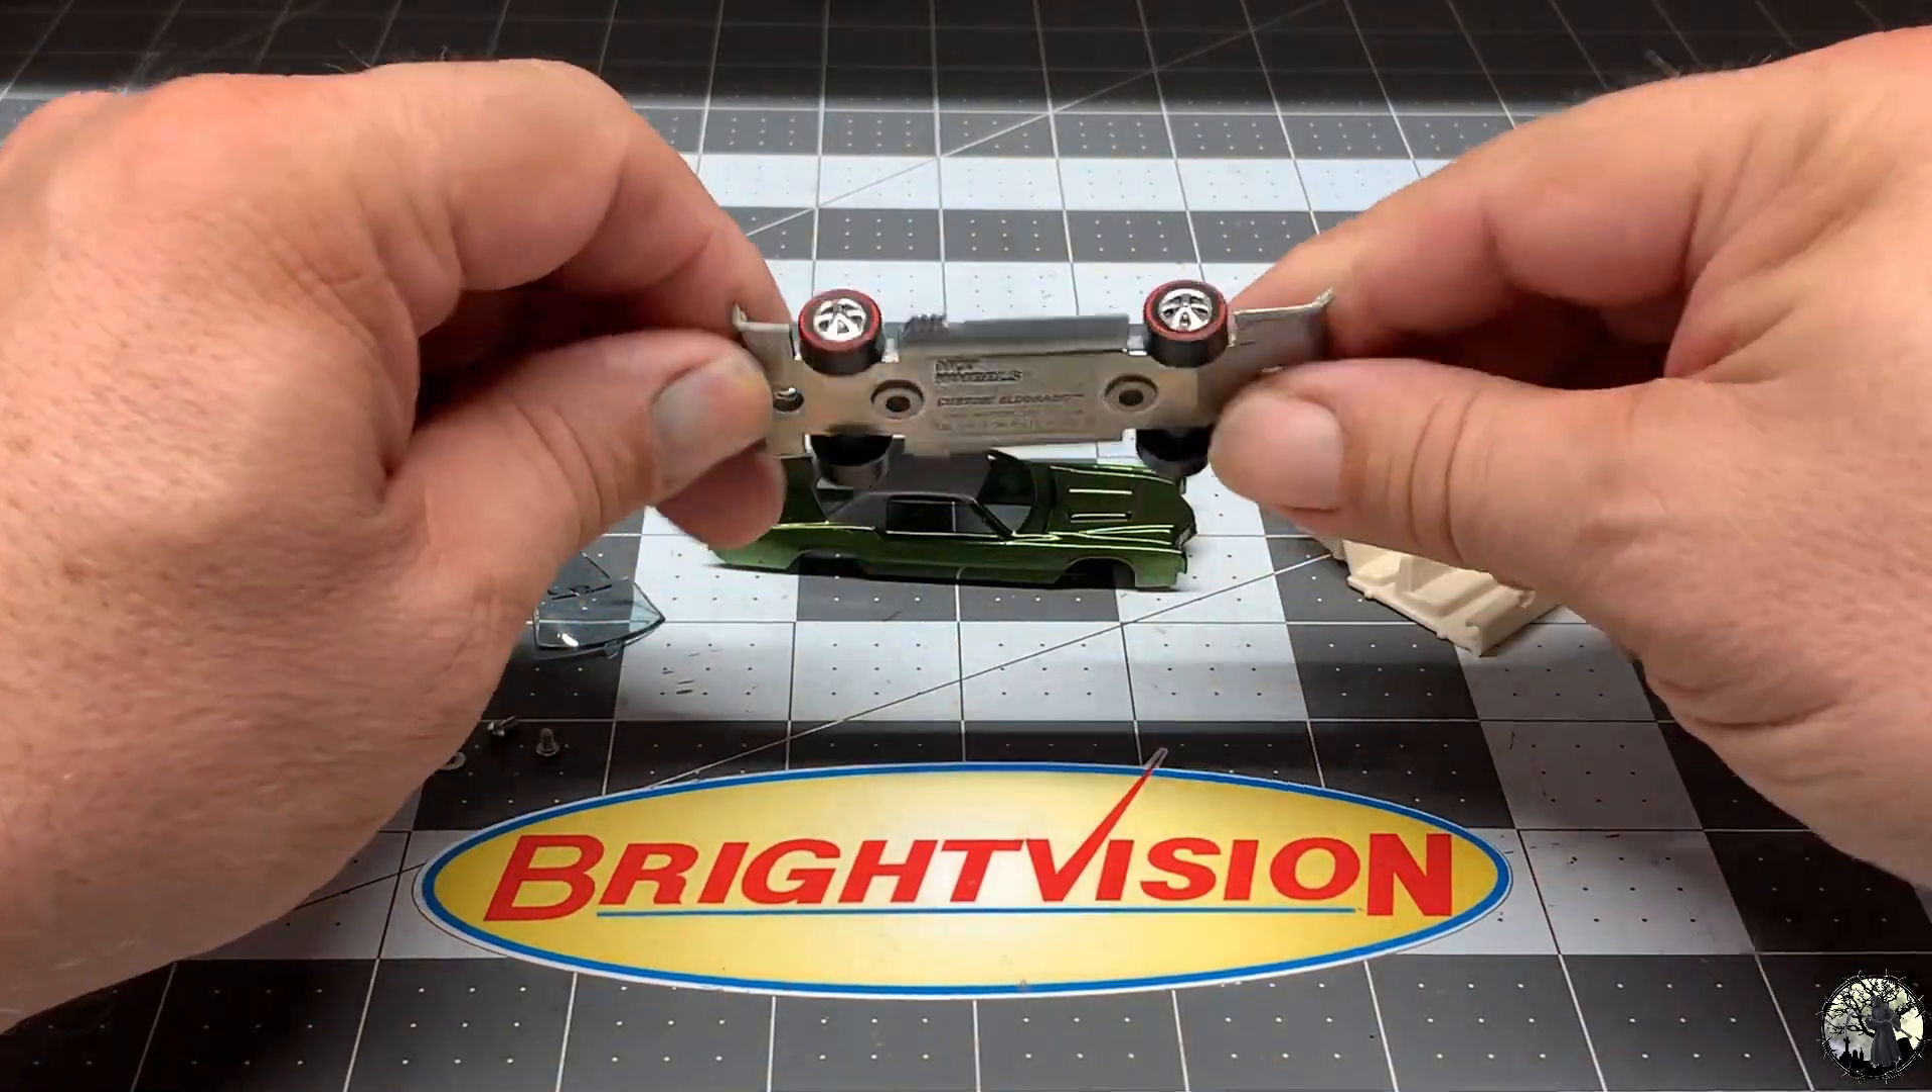All right we've got all the pieces together. We've got the base all nice and clean with nice brand new wheels on it.